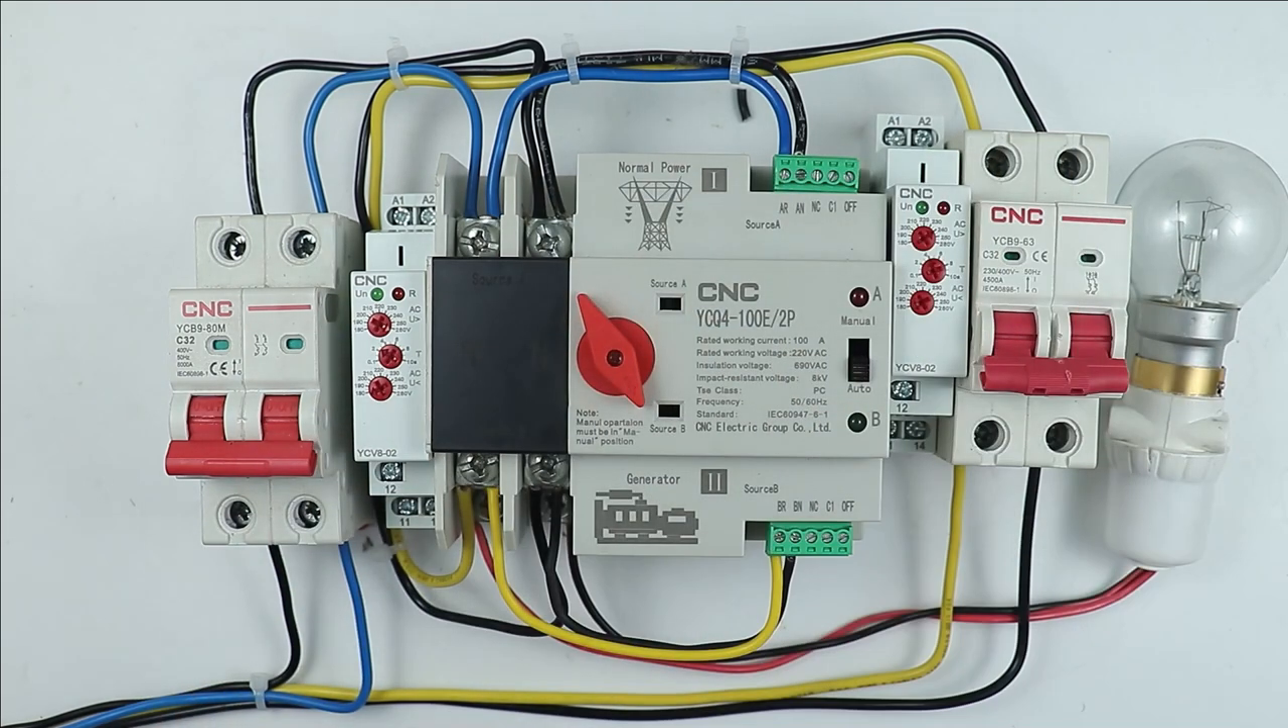This ATS I have now is already finished up with the power wiring.